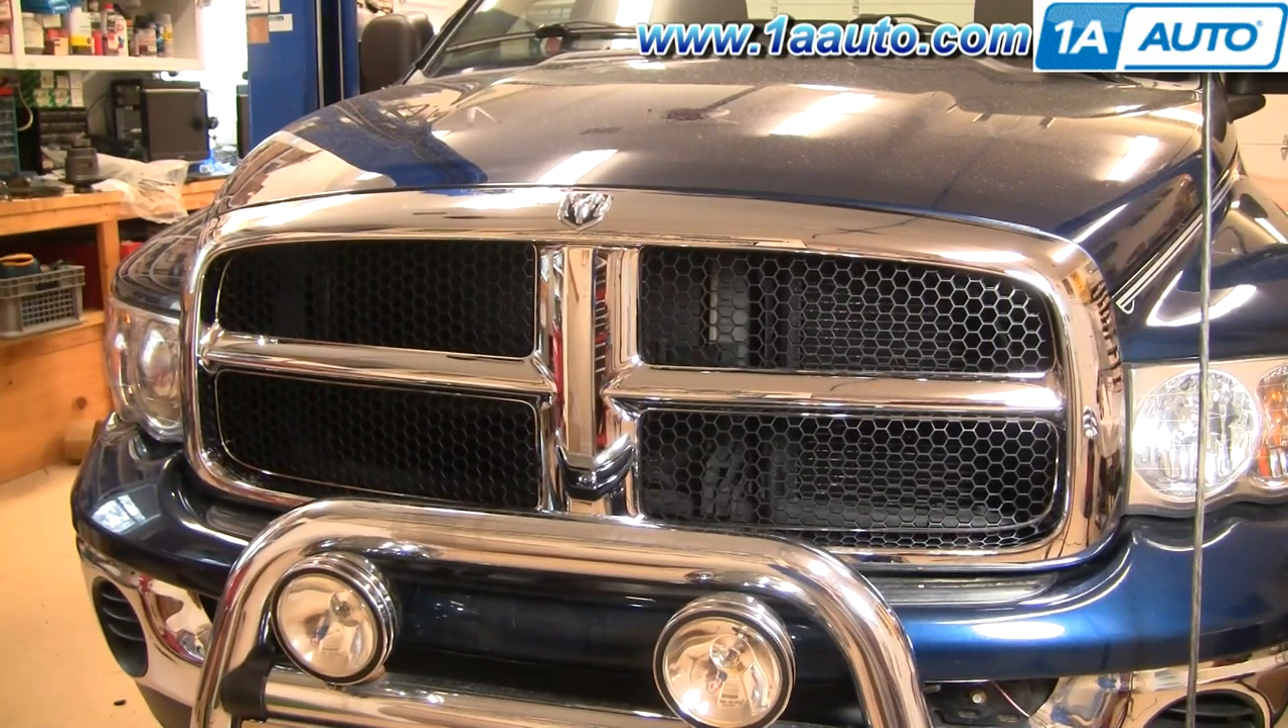And there's our new grill with our emblem and everything all attached.